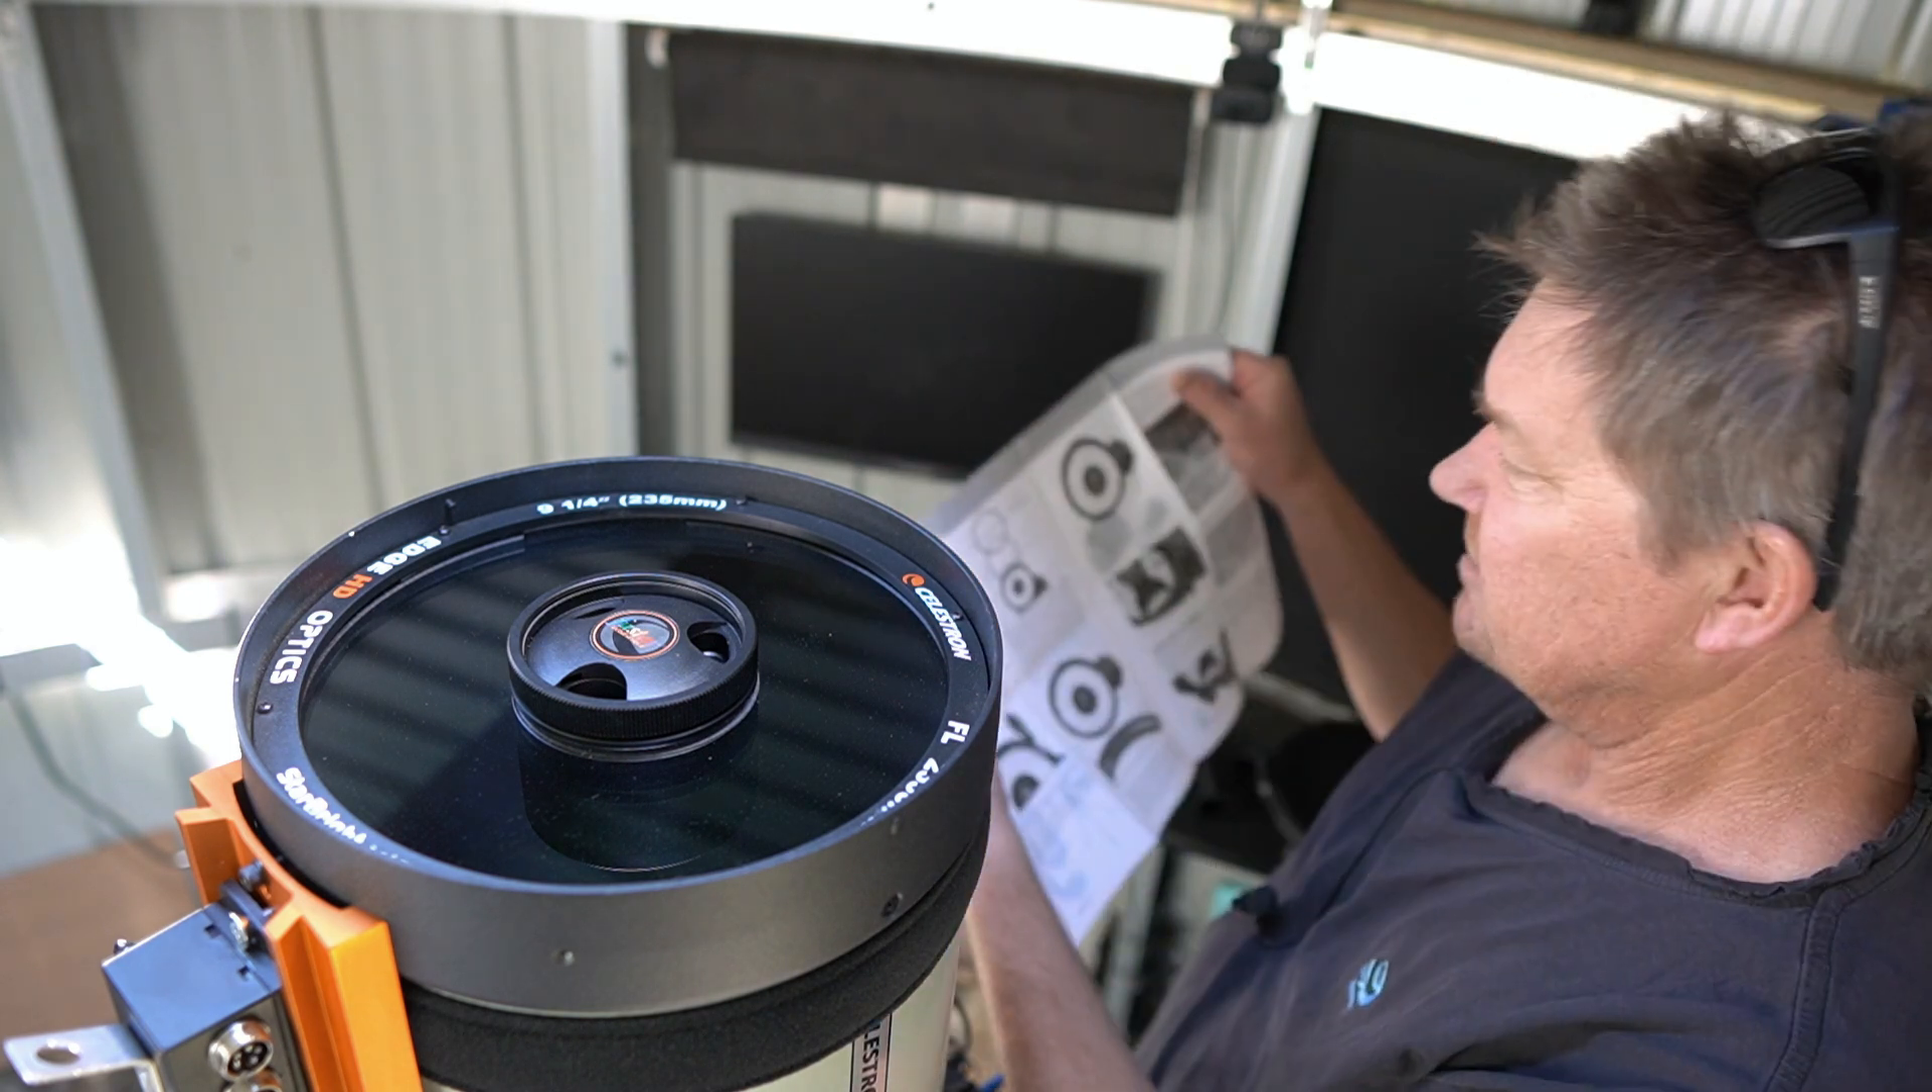Step two, remove the cover. Oh, I've already done that.